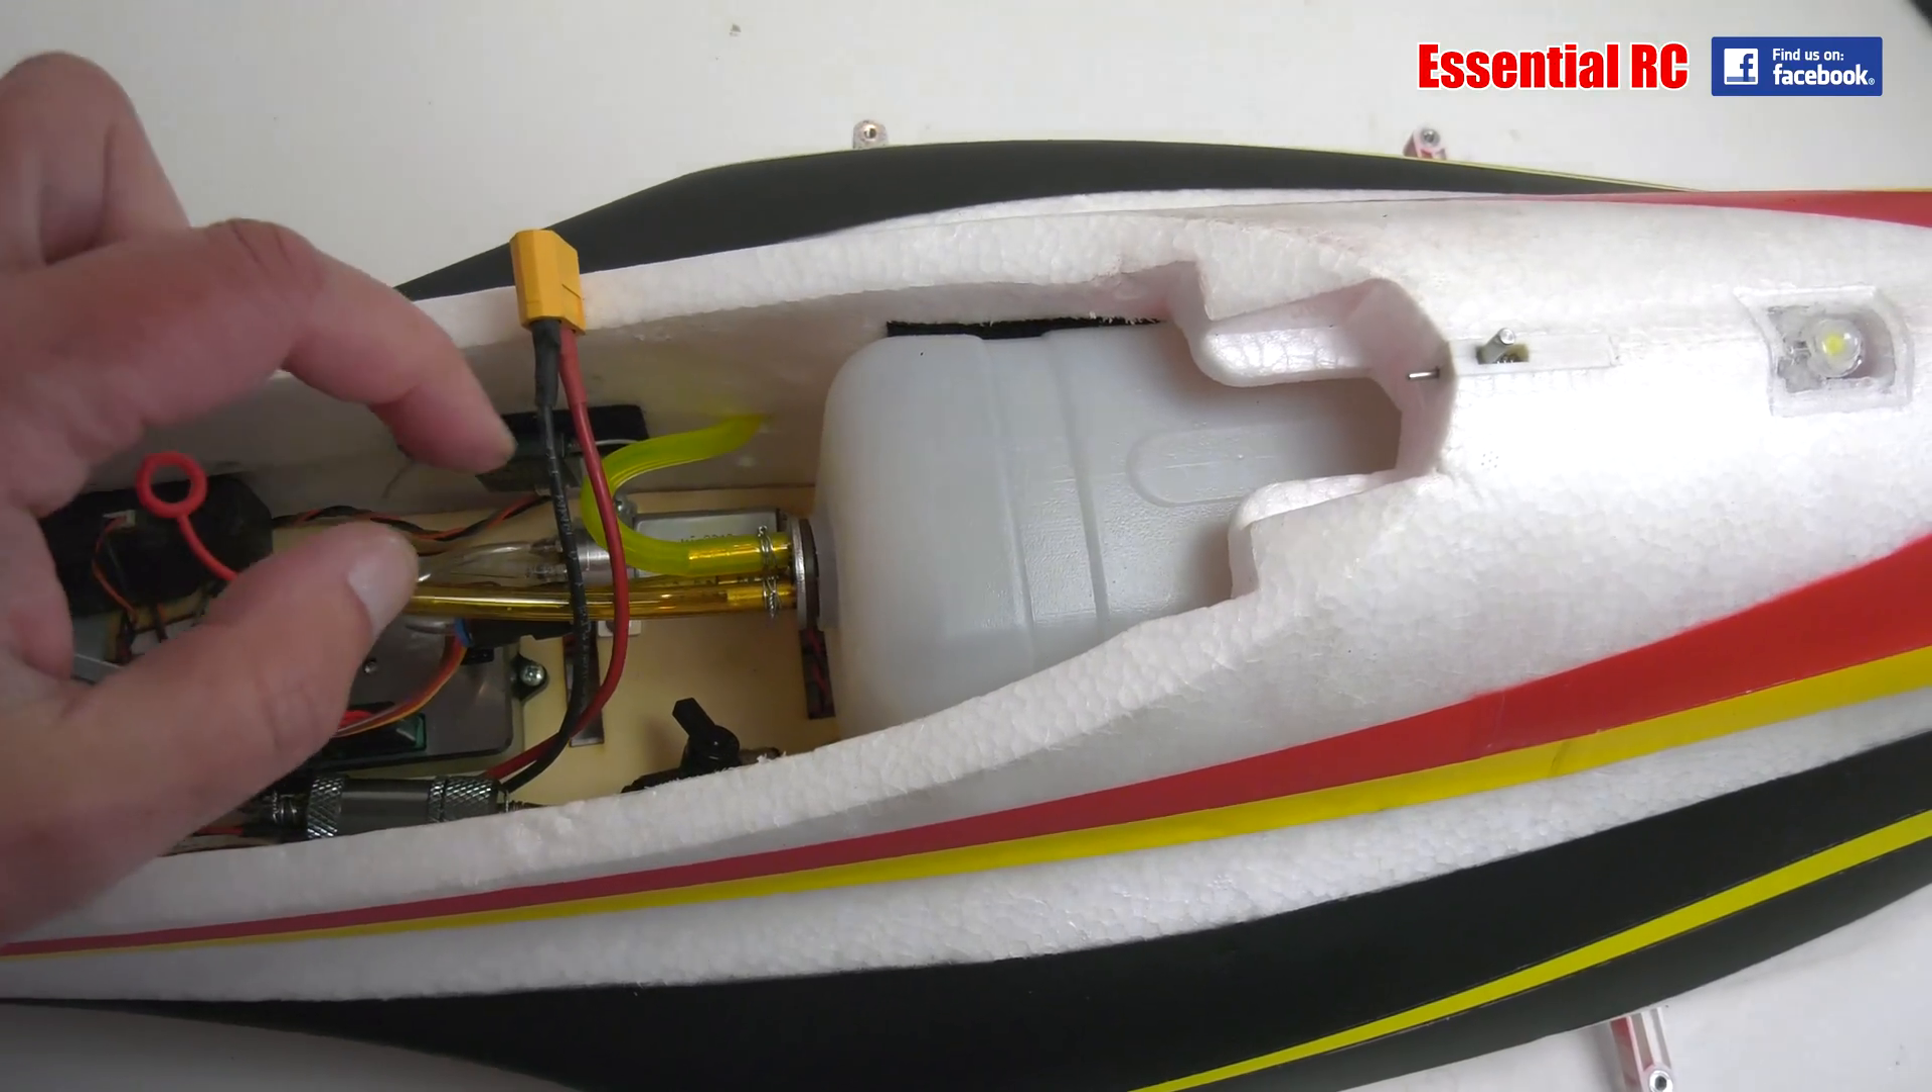You can see I've got the tank in place which has got three pipes into it.